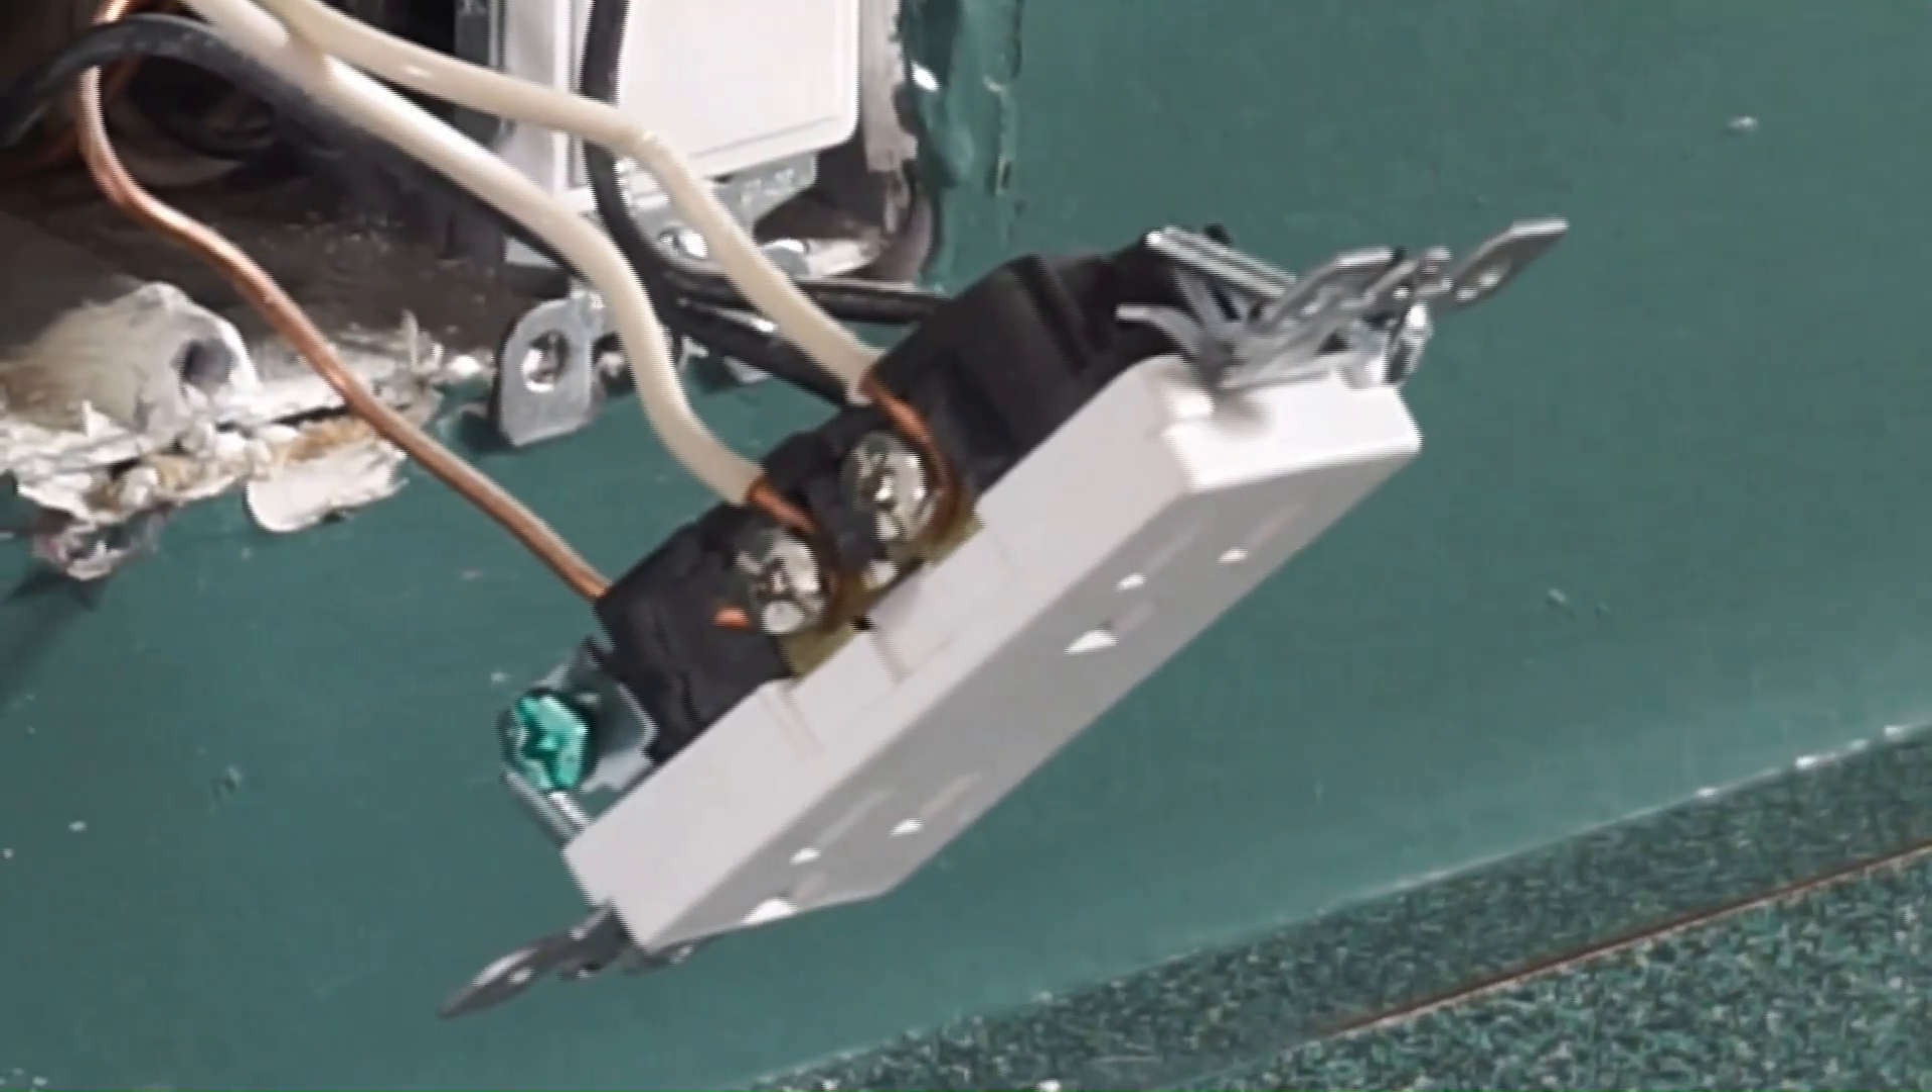Now all we got left is our ground wire. We've got our hots. We've got our neutrals connected.